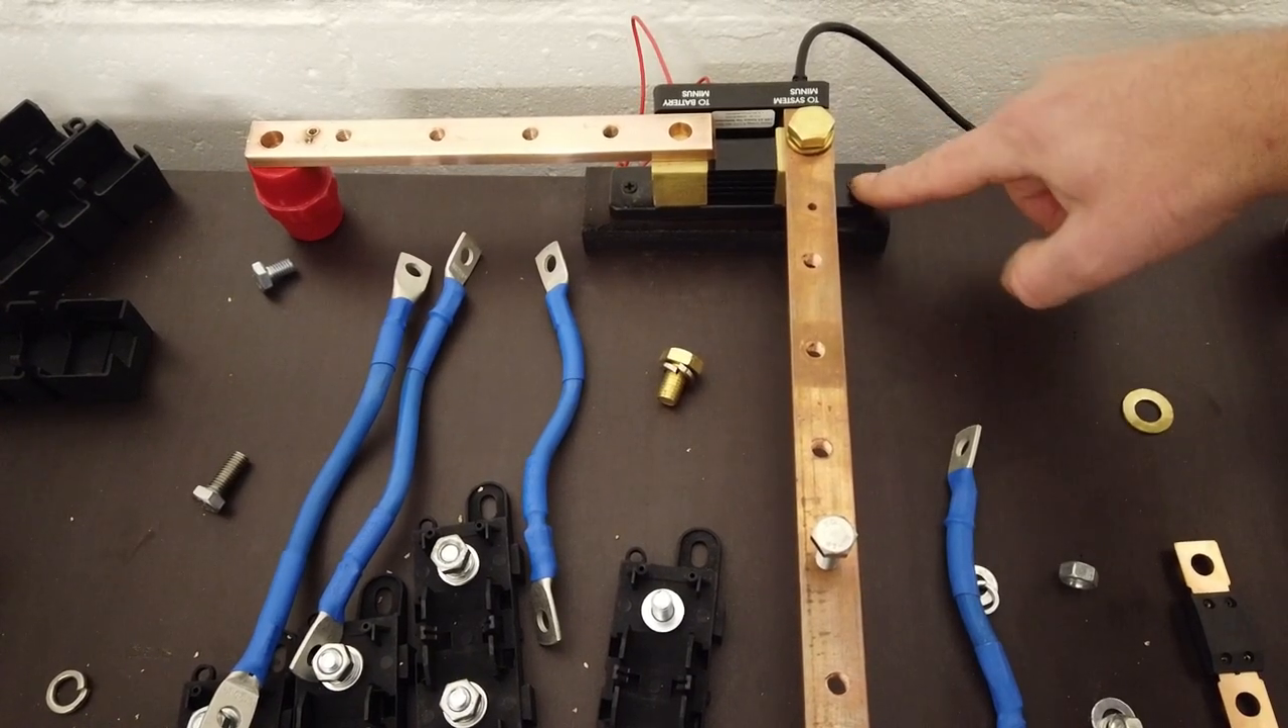What have I done so far I installed the shunt.